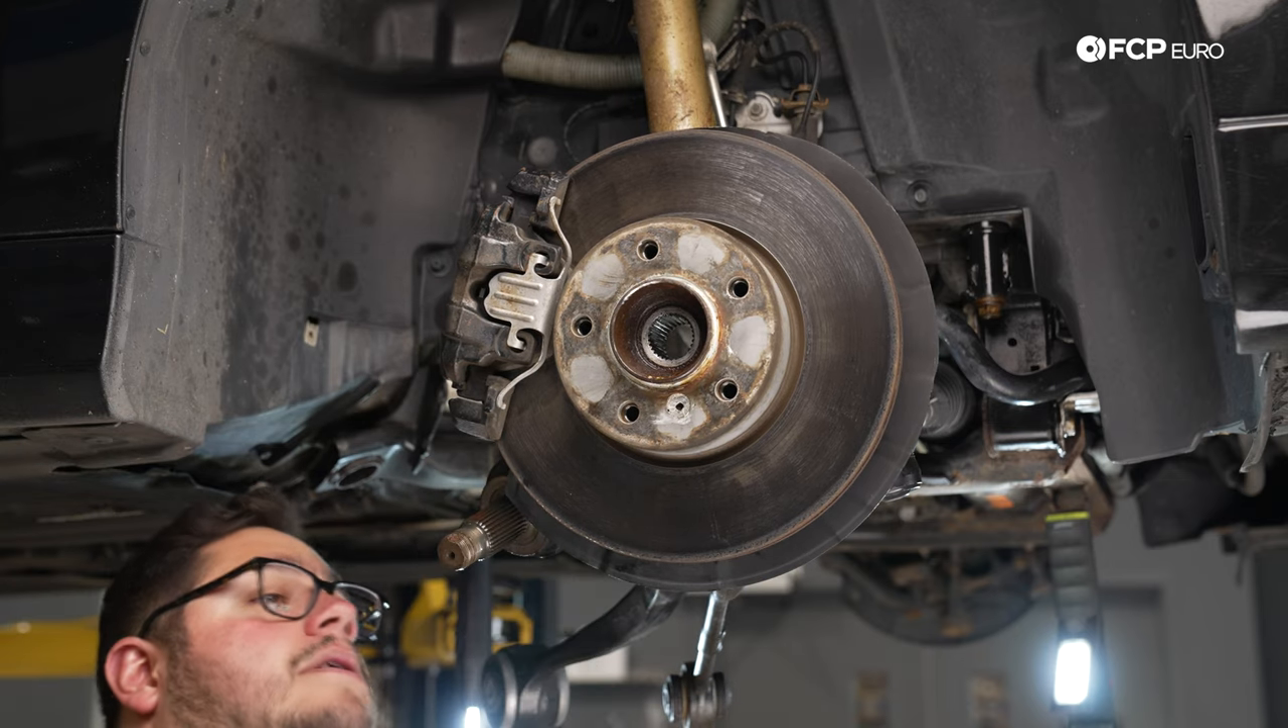There is one end of the drive shaft or the axle shaft out.